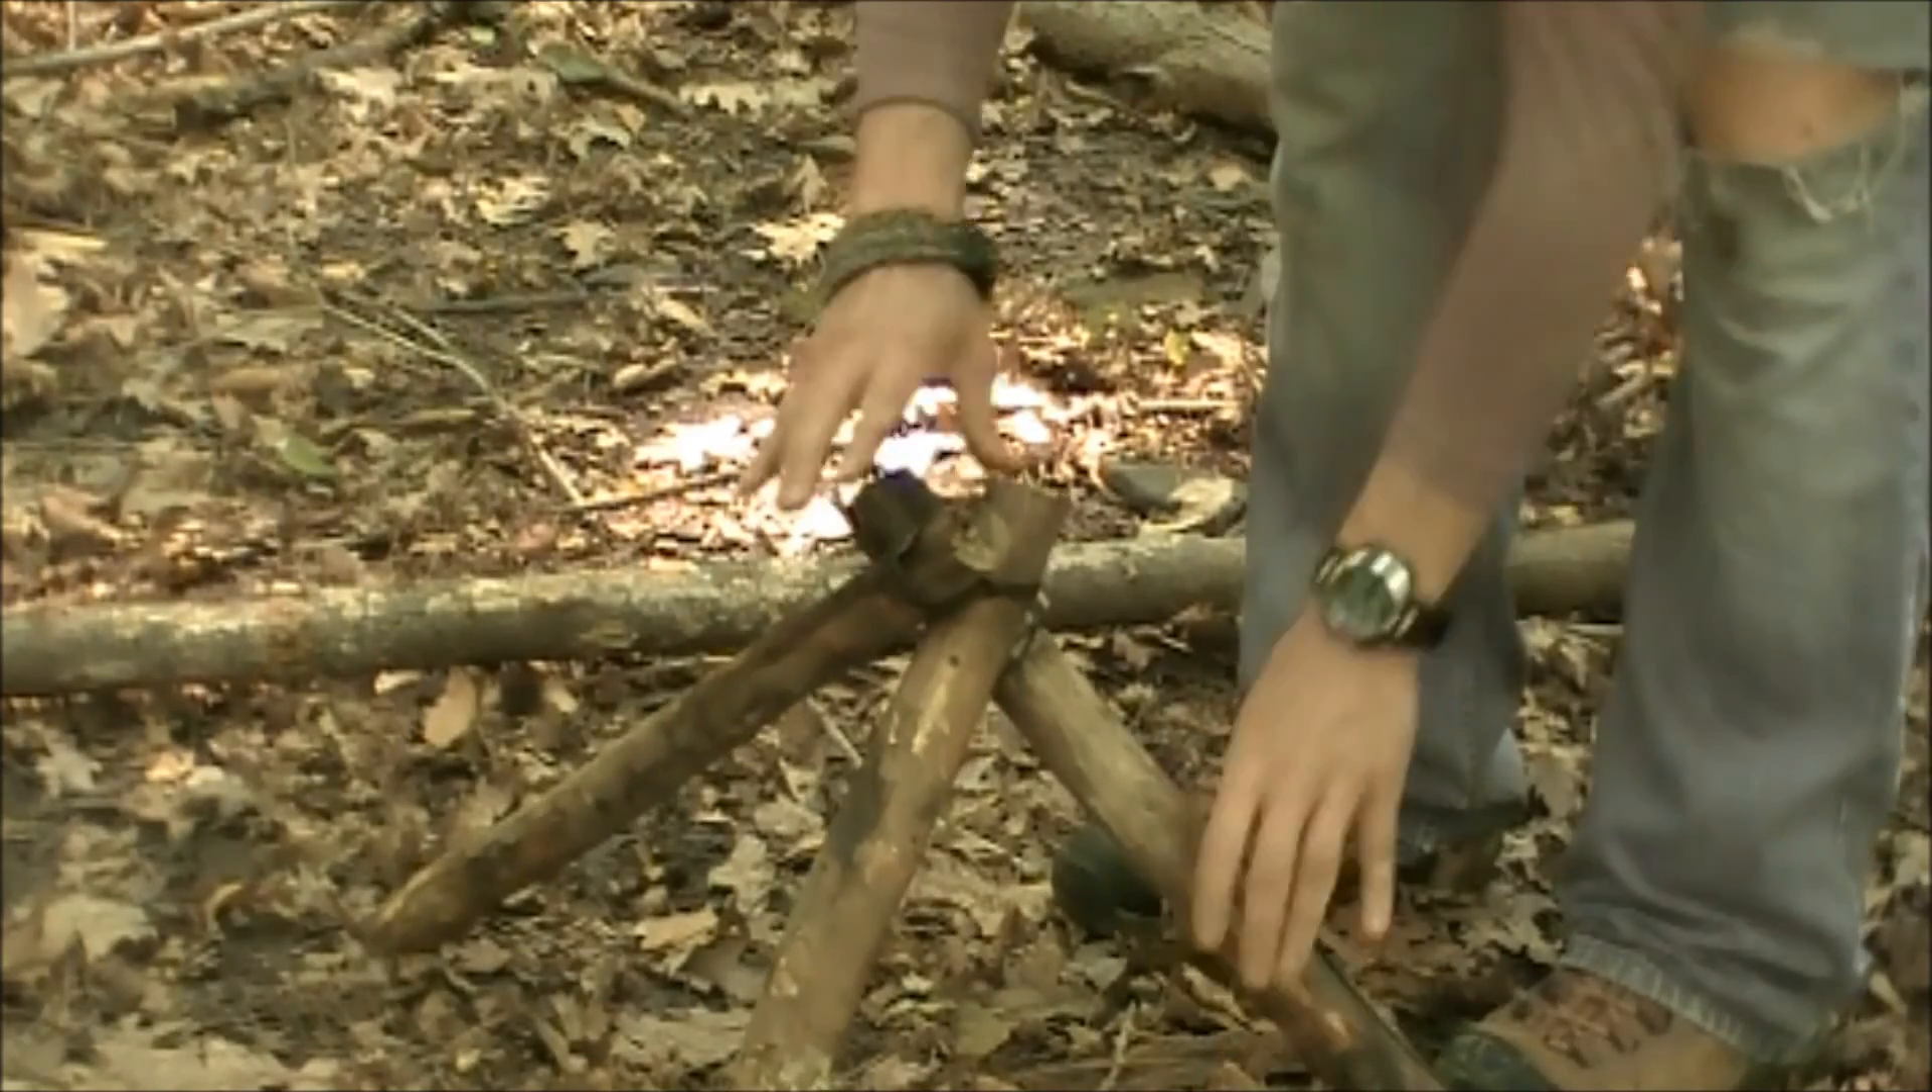Okay guys, there's our little tripod set up there that we just made. We just lashed that.